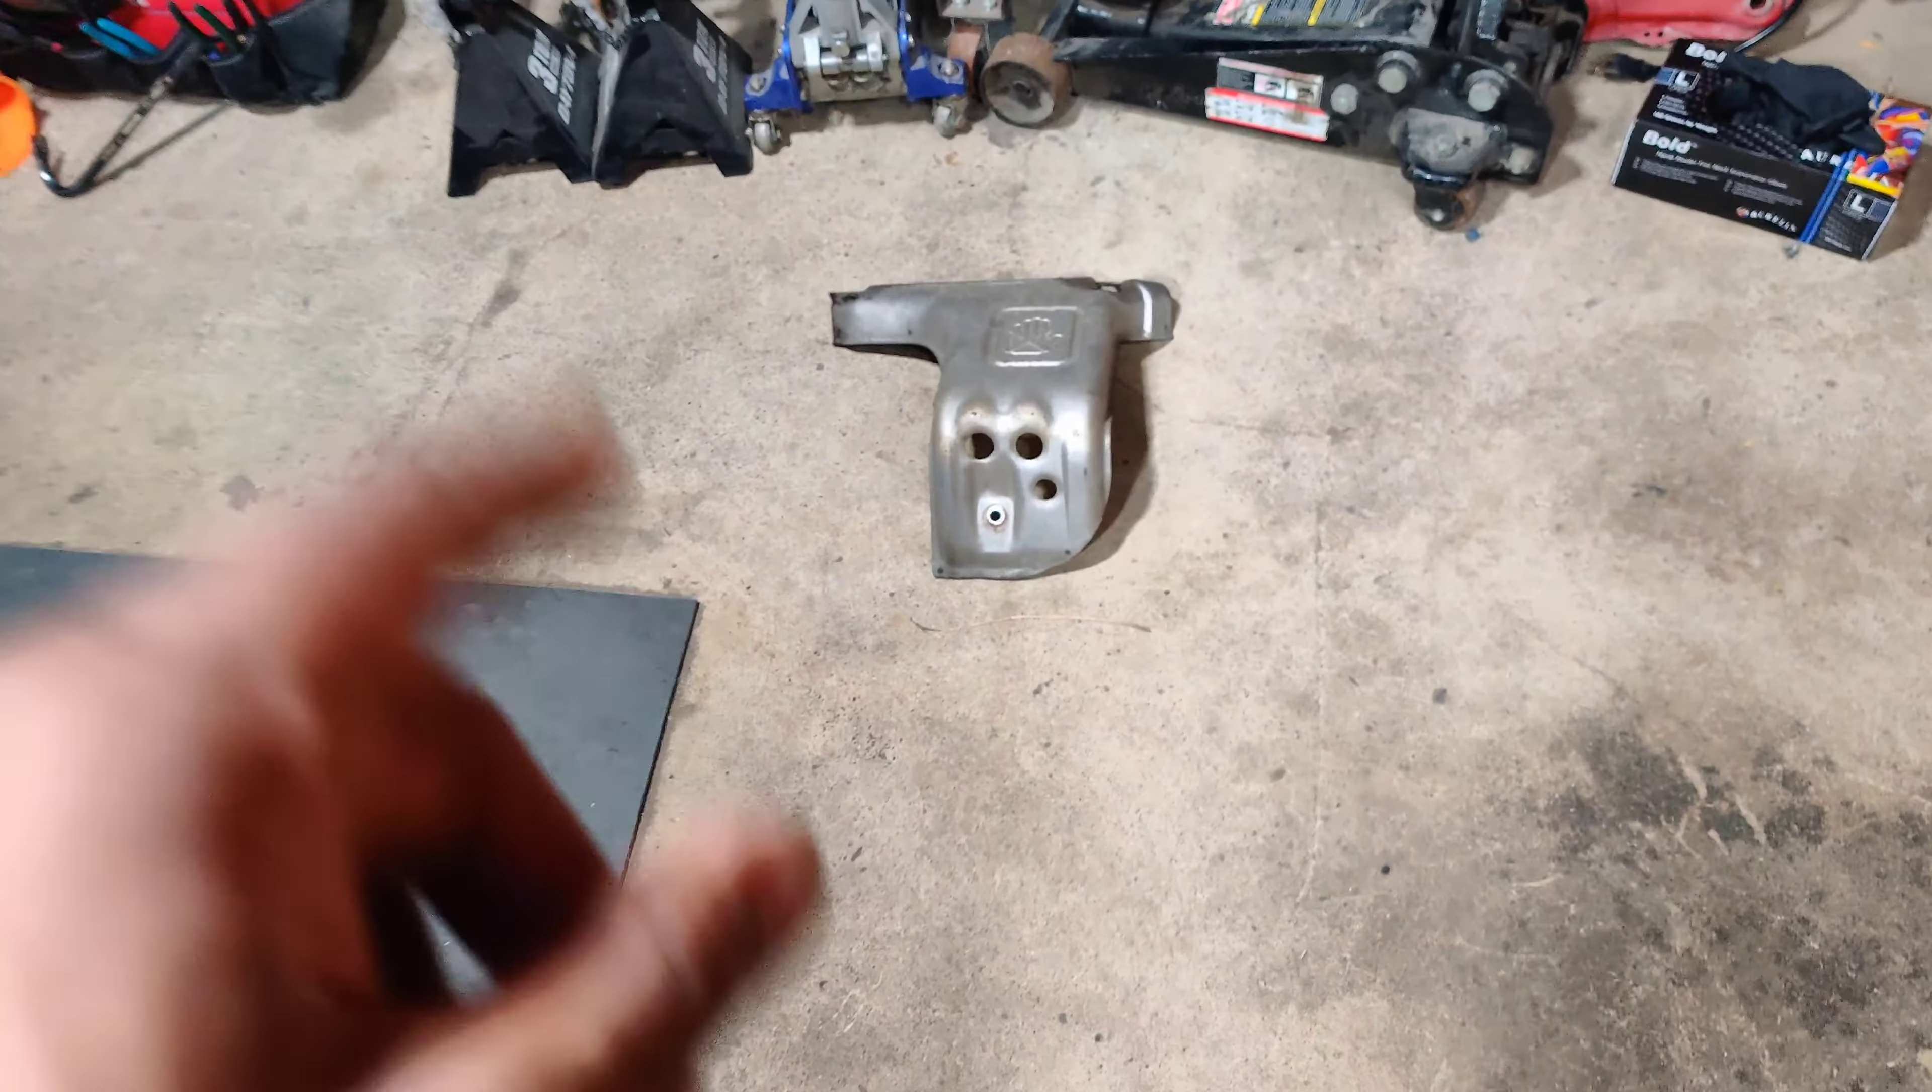We removed the heat shield, which I got over here.